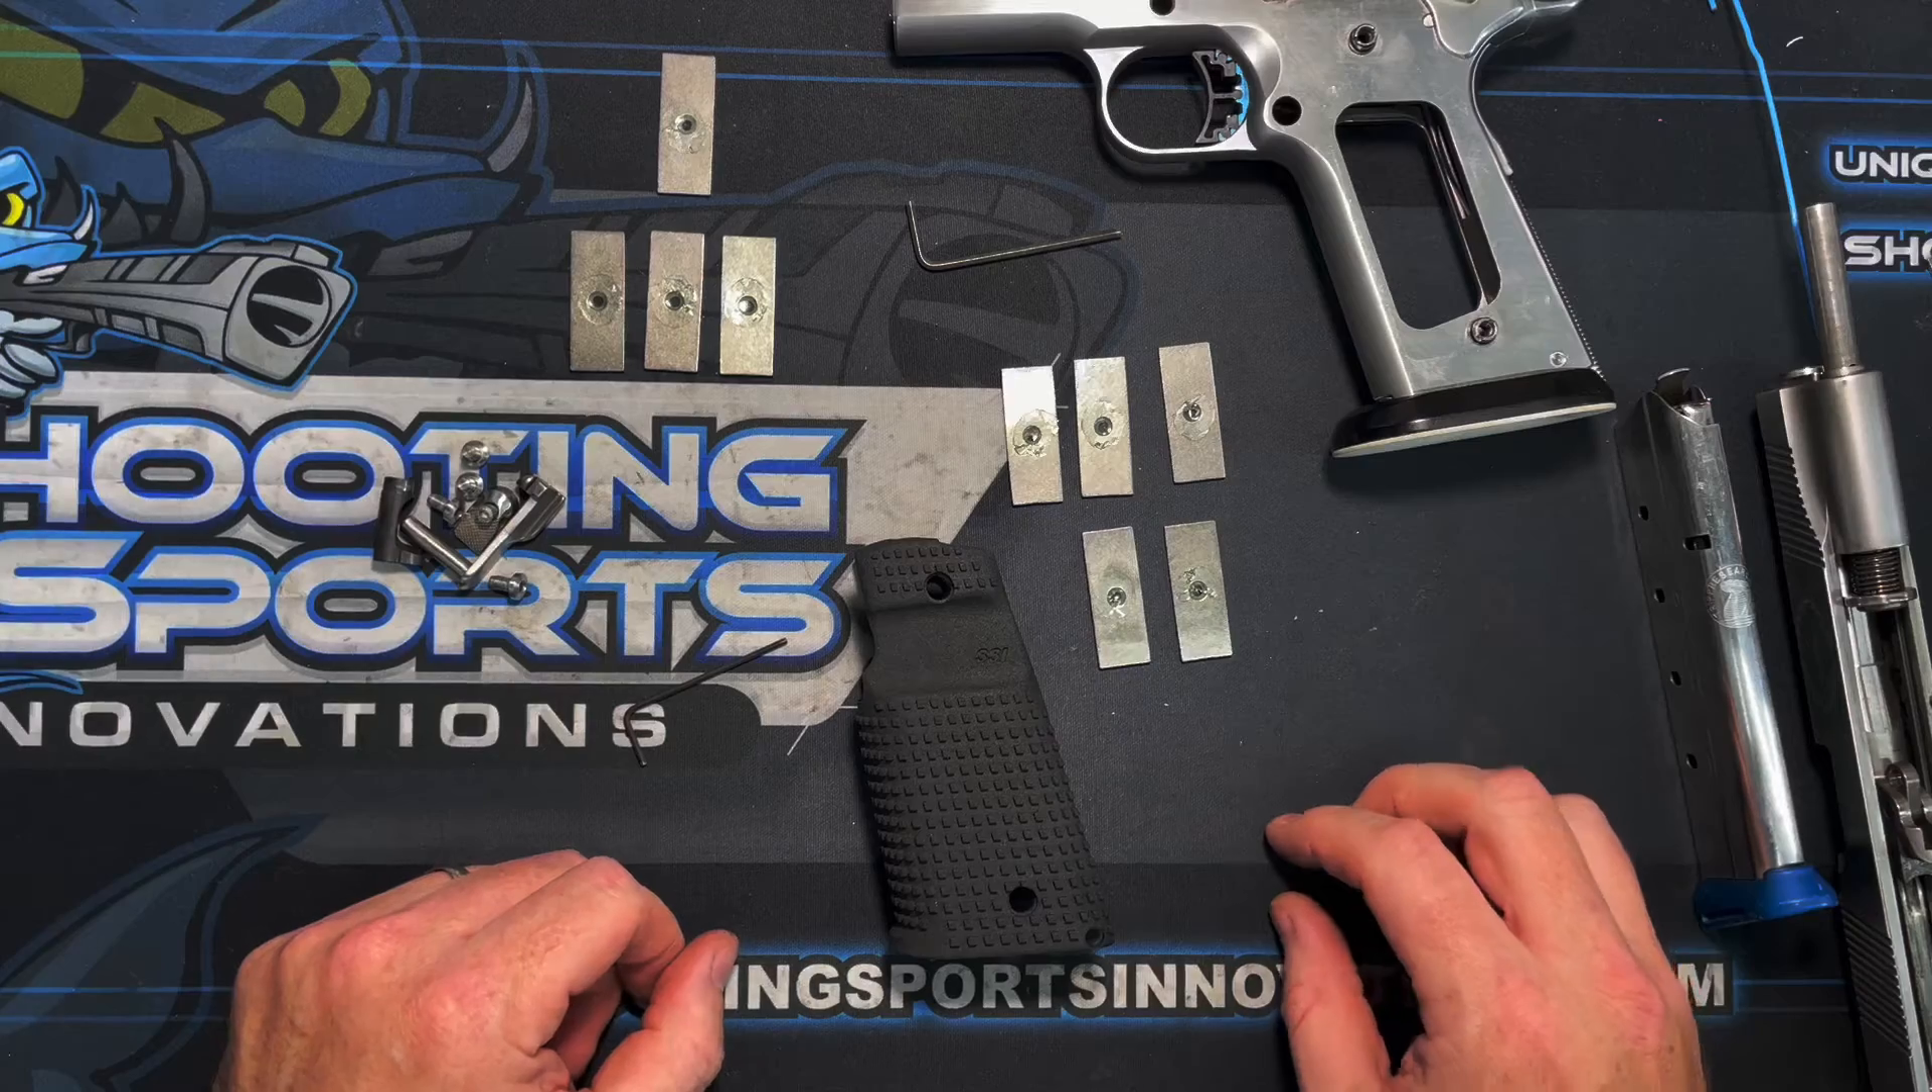So I put a single glue dot in the center of the tungsten weights. All of them.